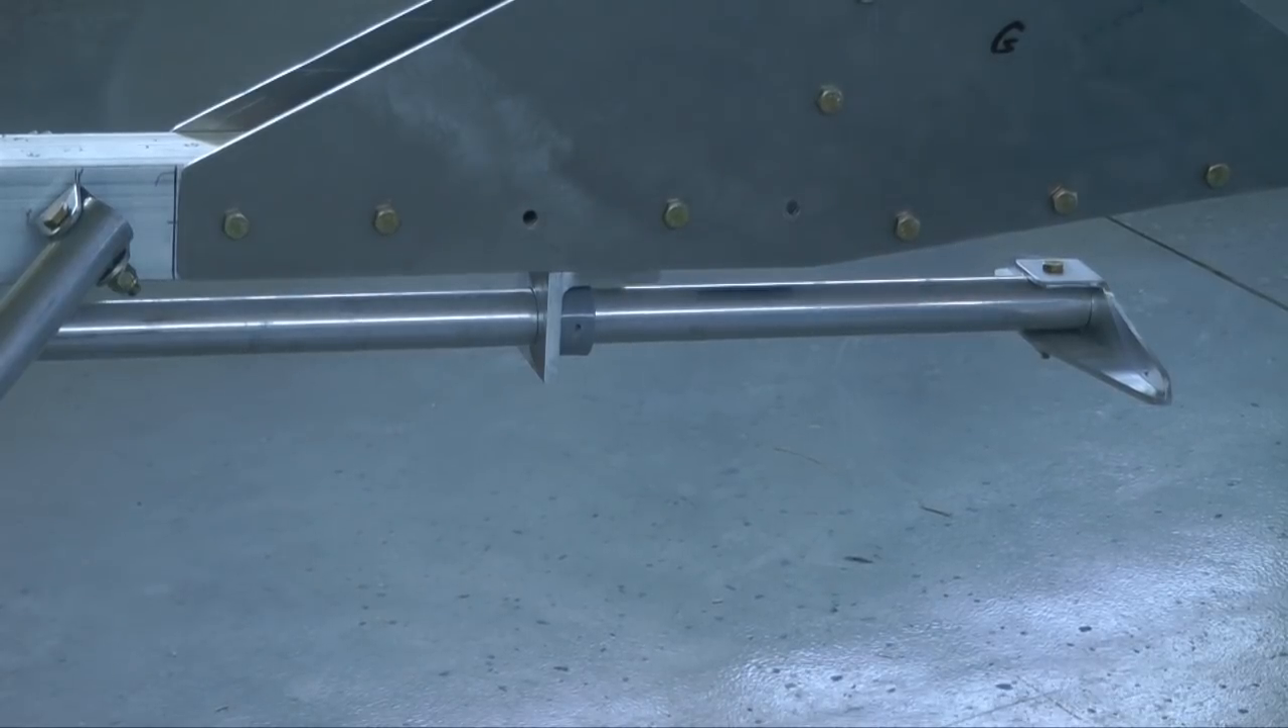And that completes the installation of the aileron torque tube.